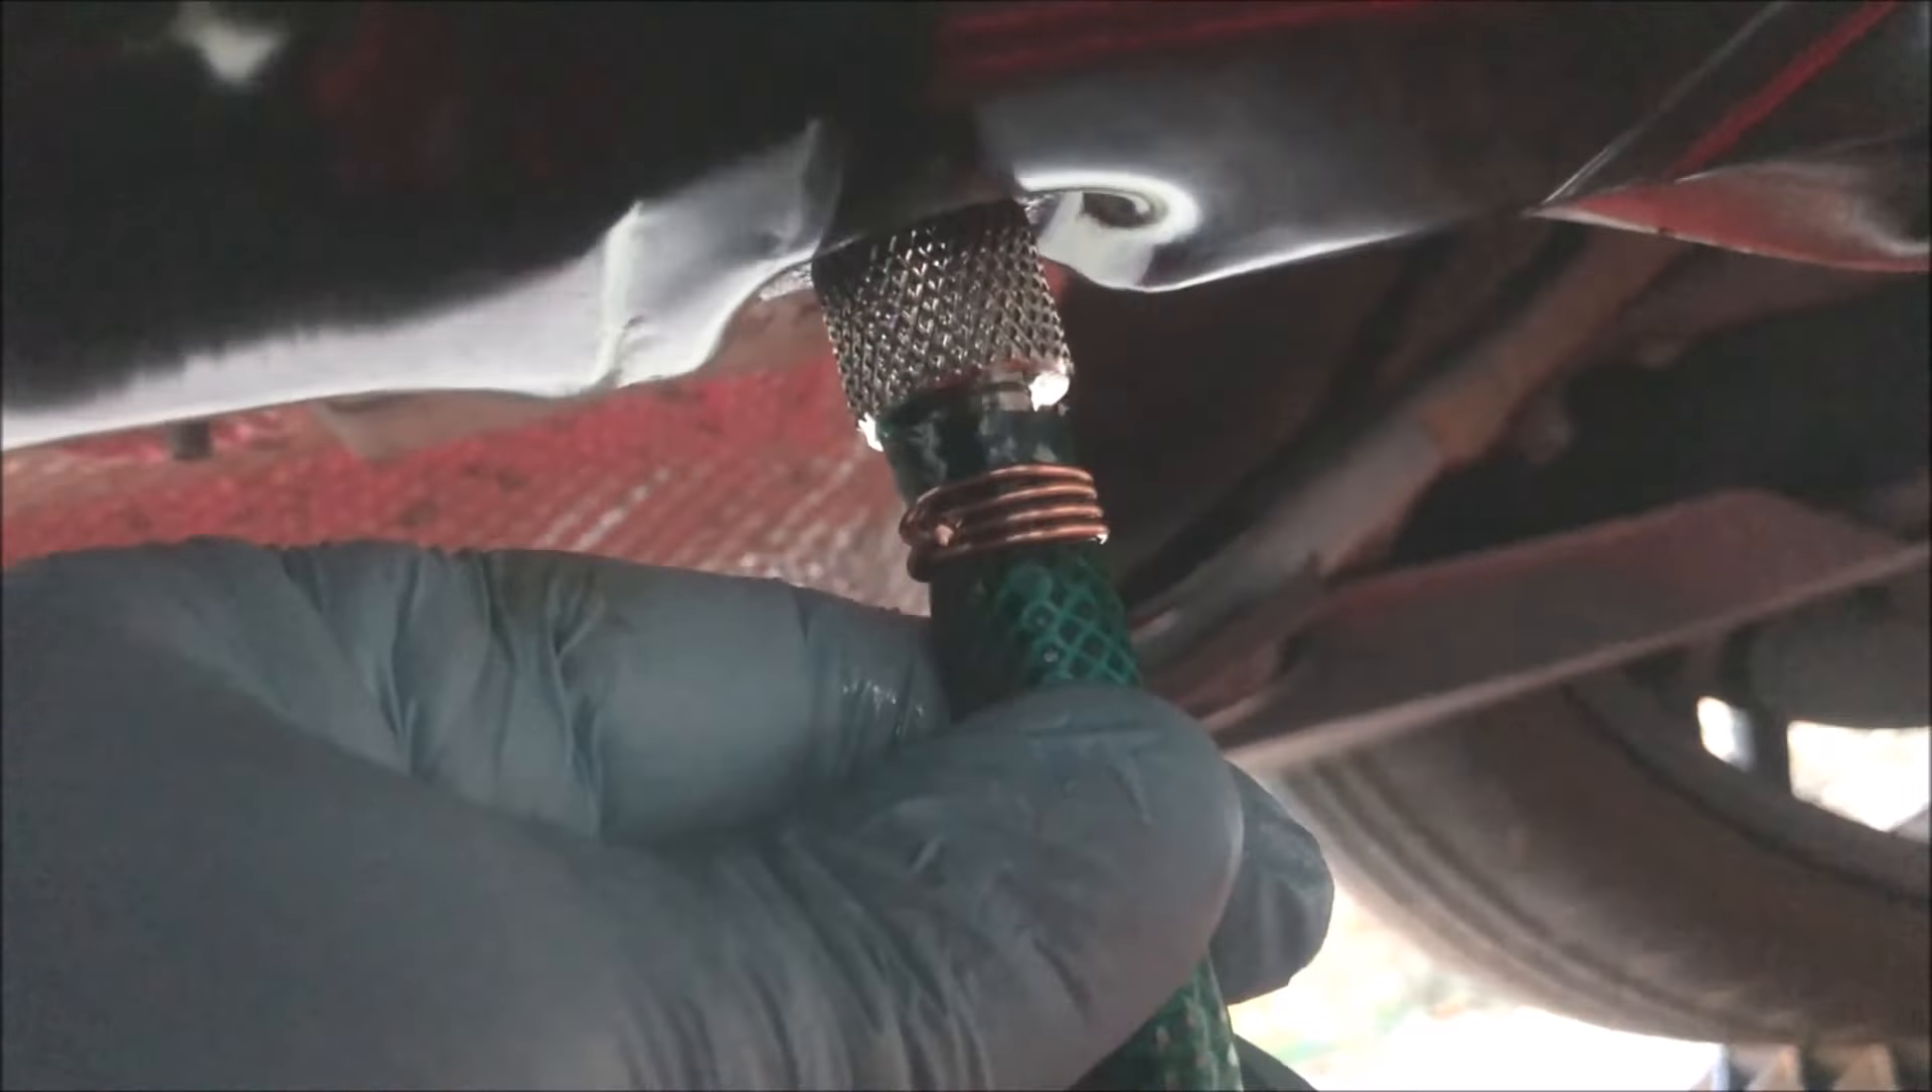We have the adapter plugged into the bottom of the sump.